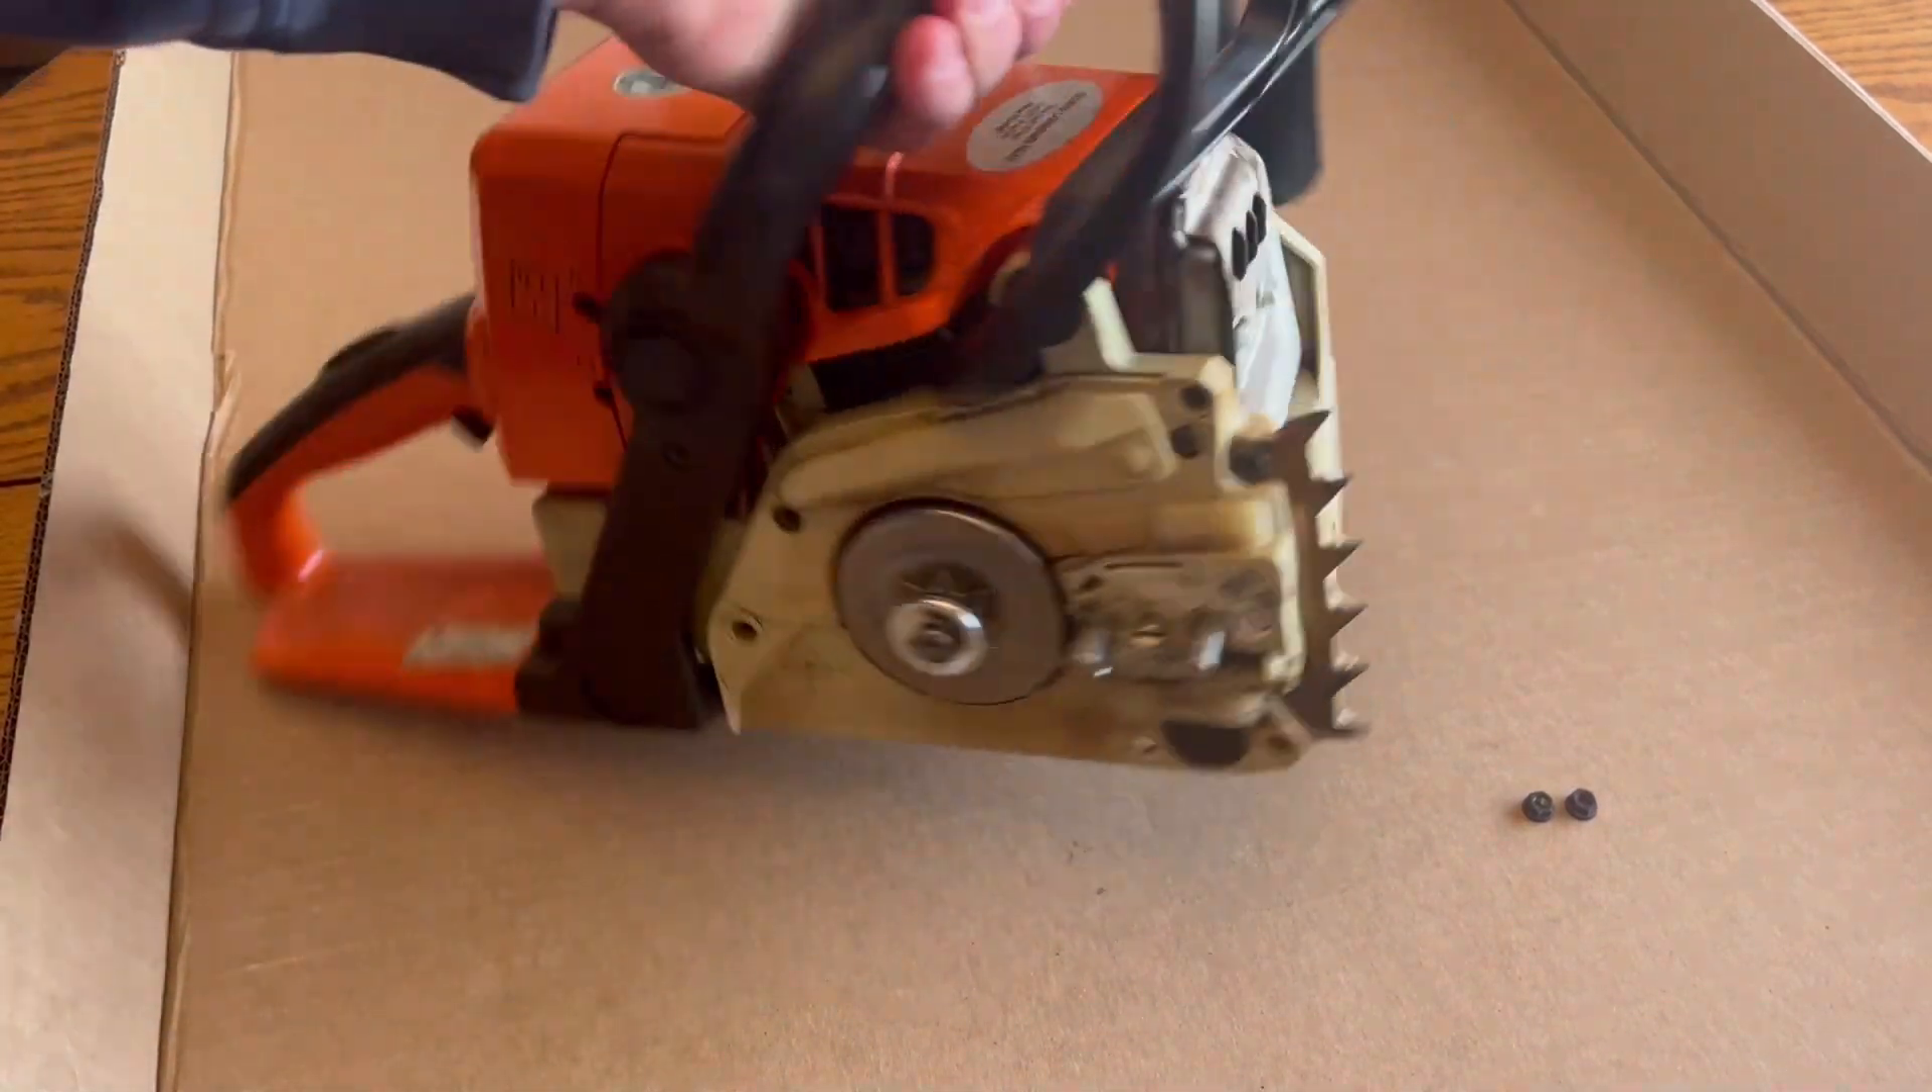I still need to throw a bar and chain on this thing and get it all buttoned up and lay it into some wood.